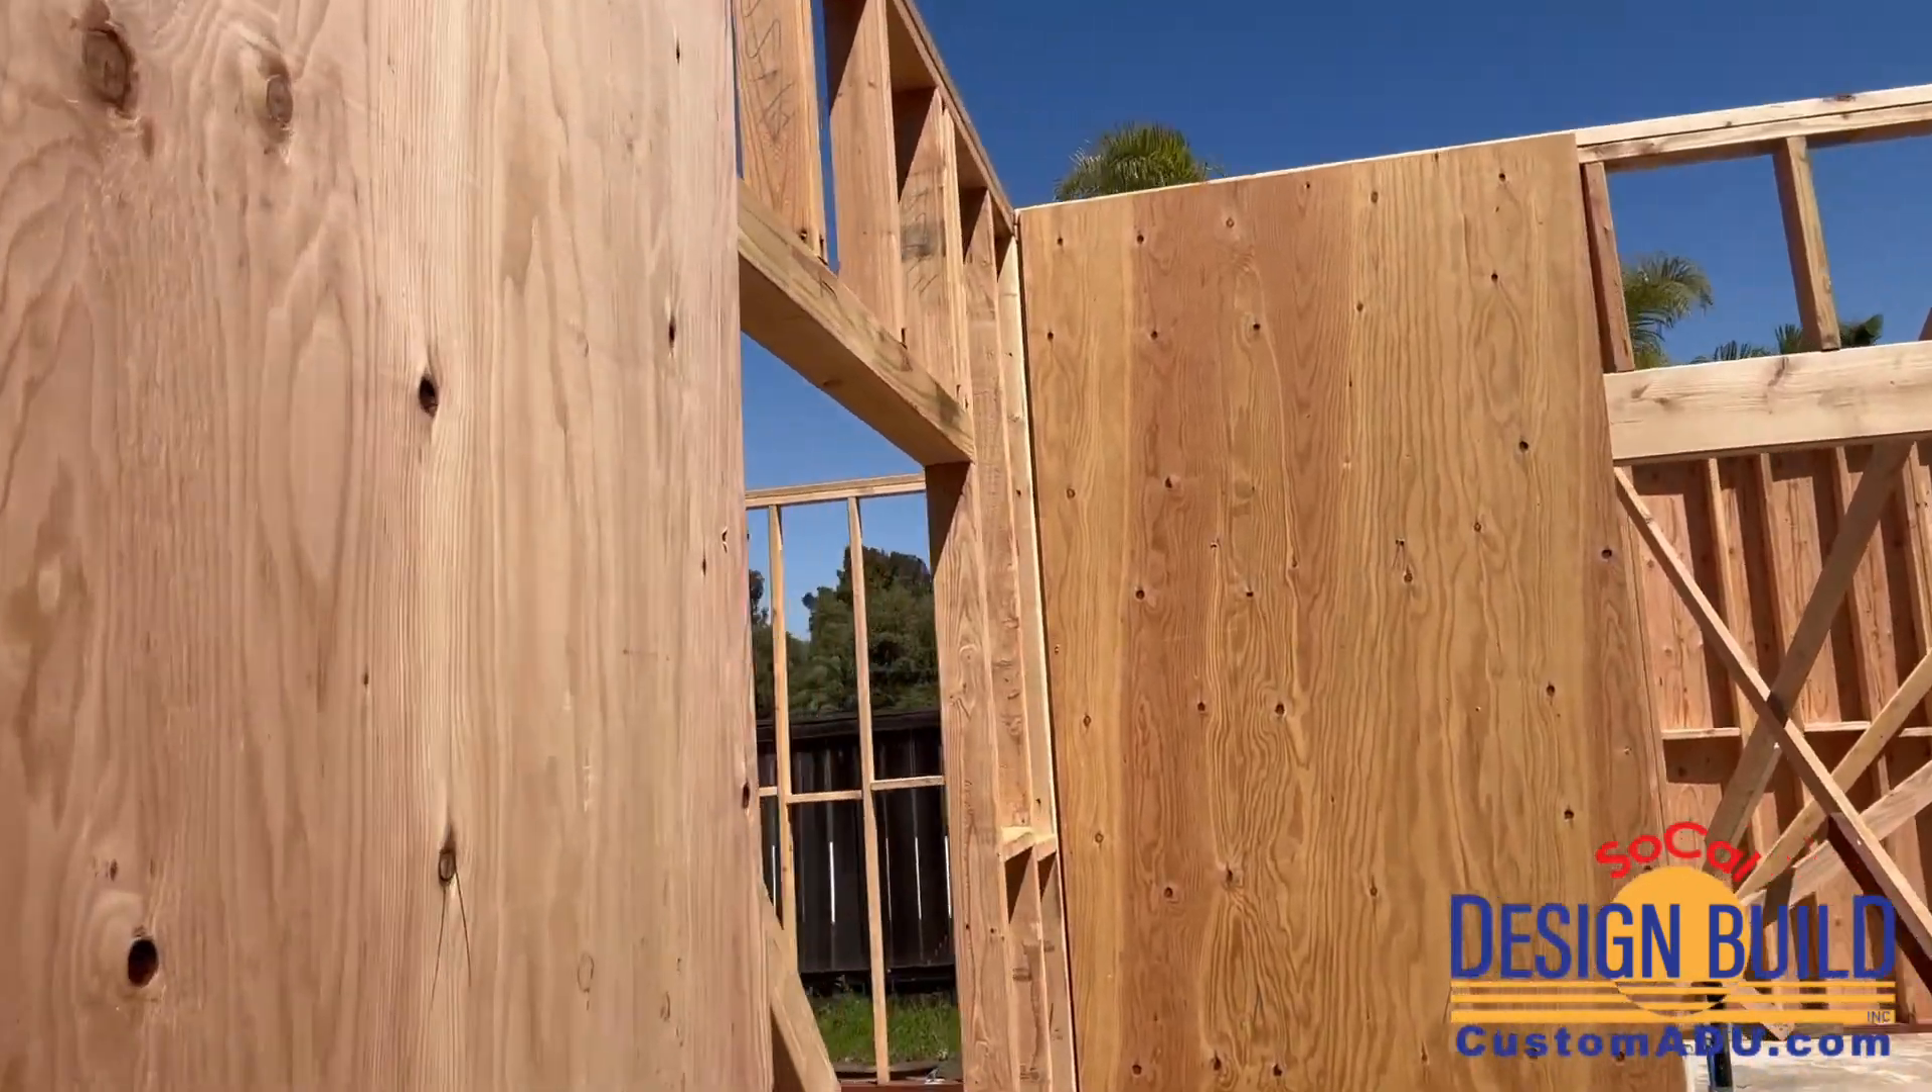You can see we still got some braces holding up the exterior walls.